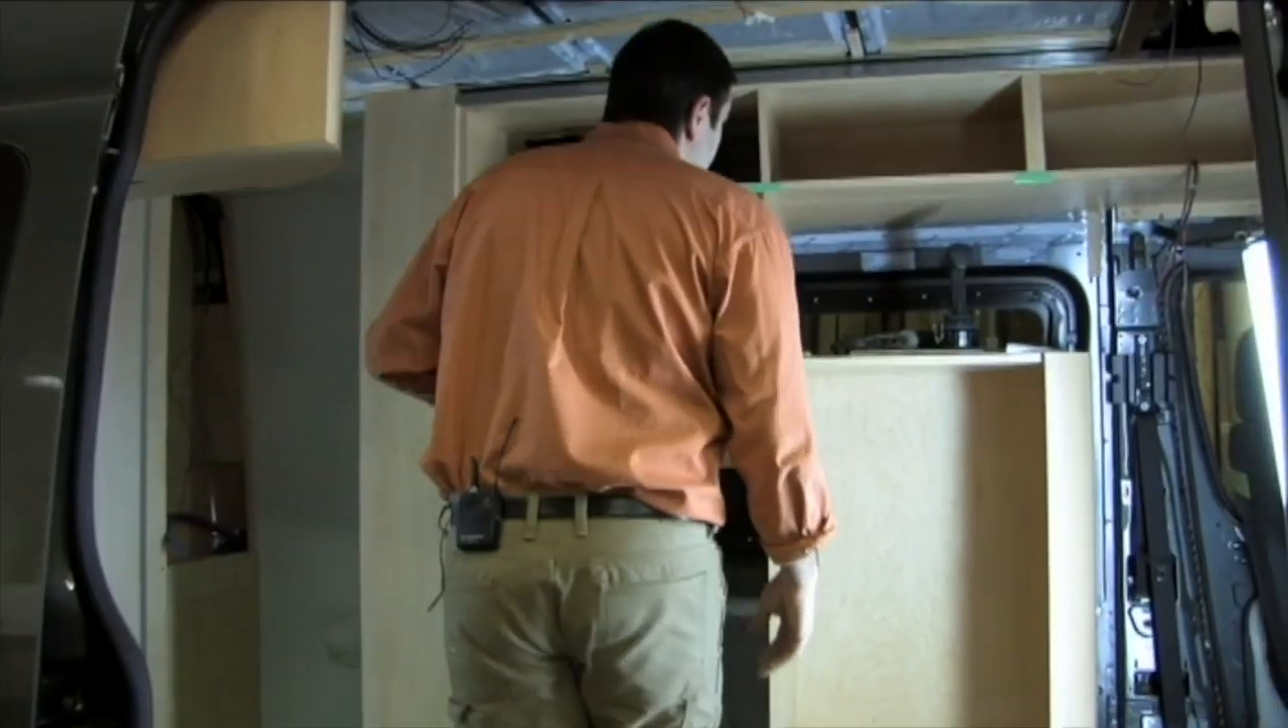You can see the upper cabinetry is in place minus the doors, which are in process.